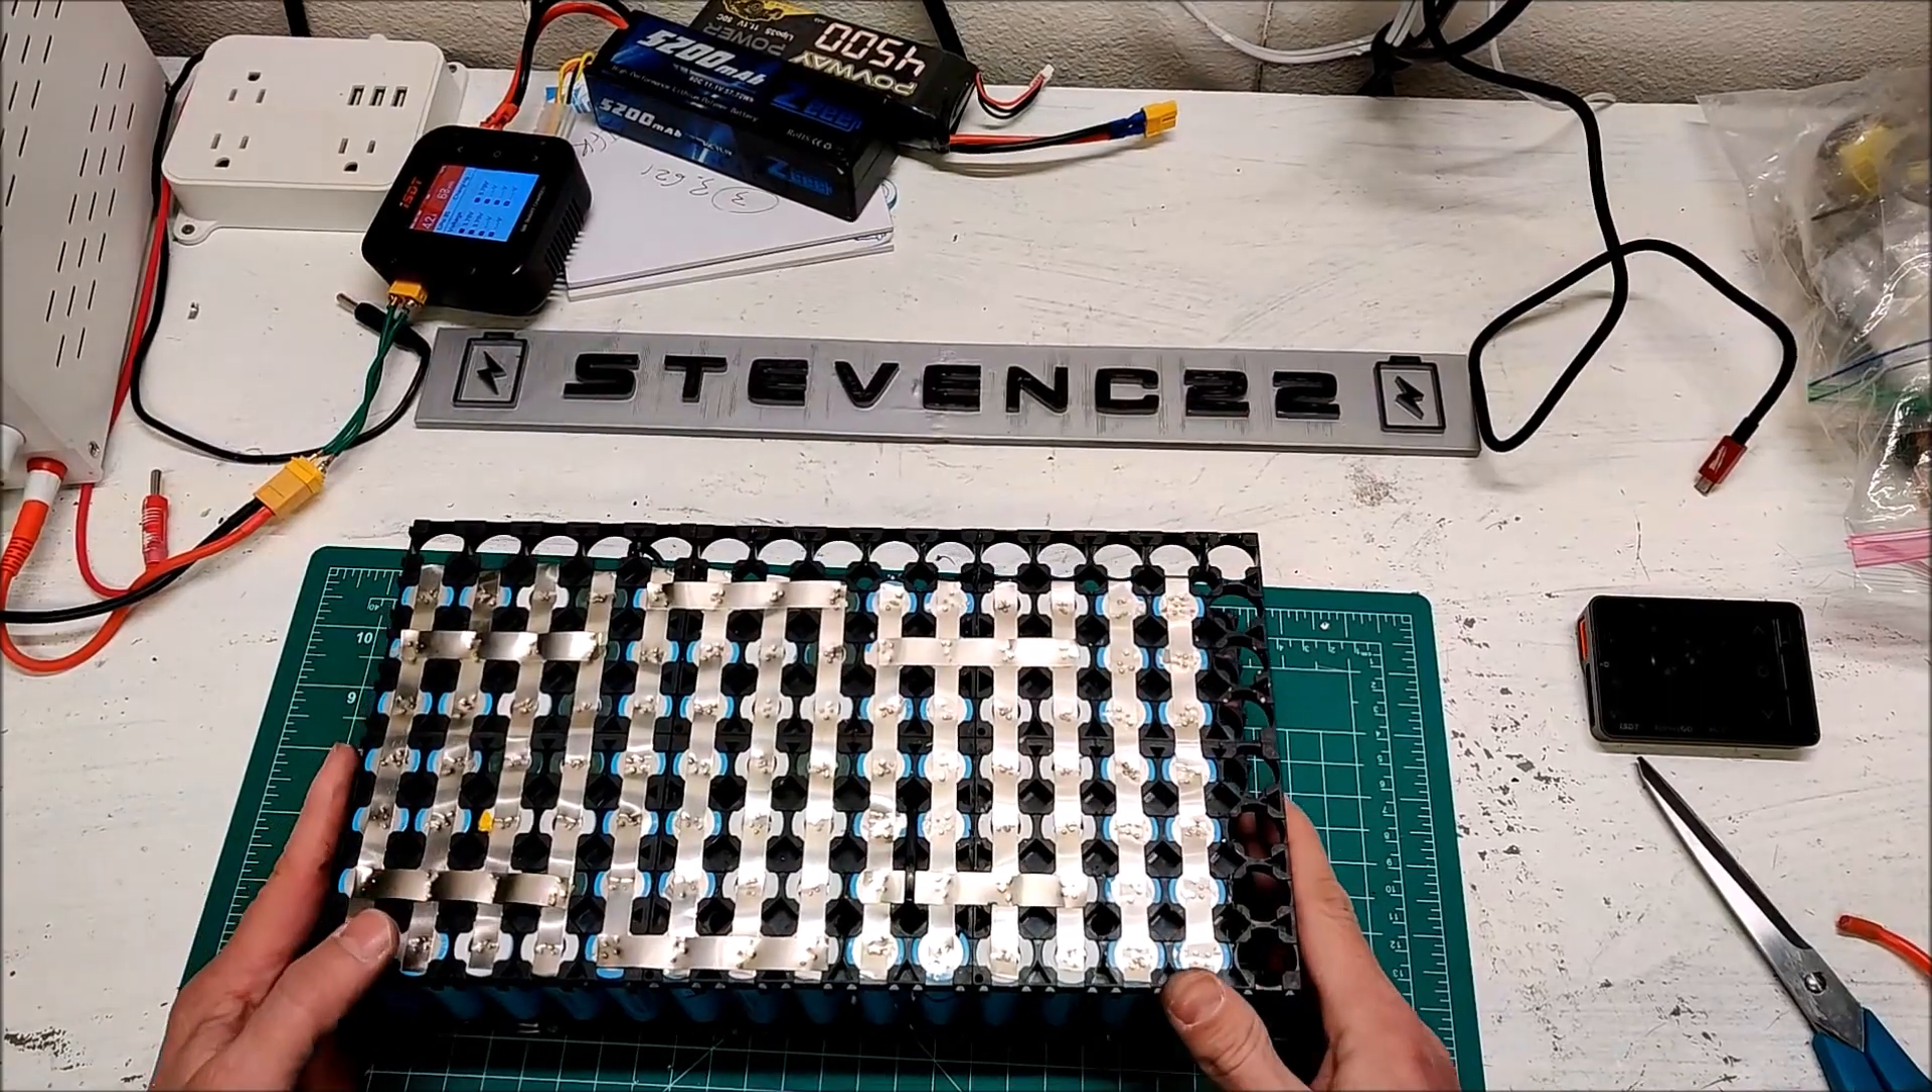Okay, we are done. It's all spot welded. These are the series connections.